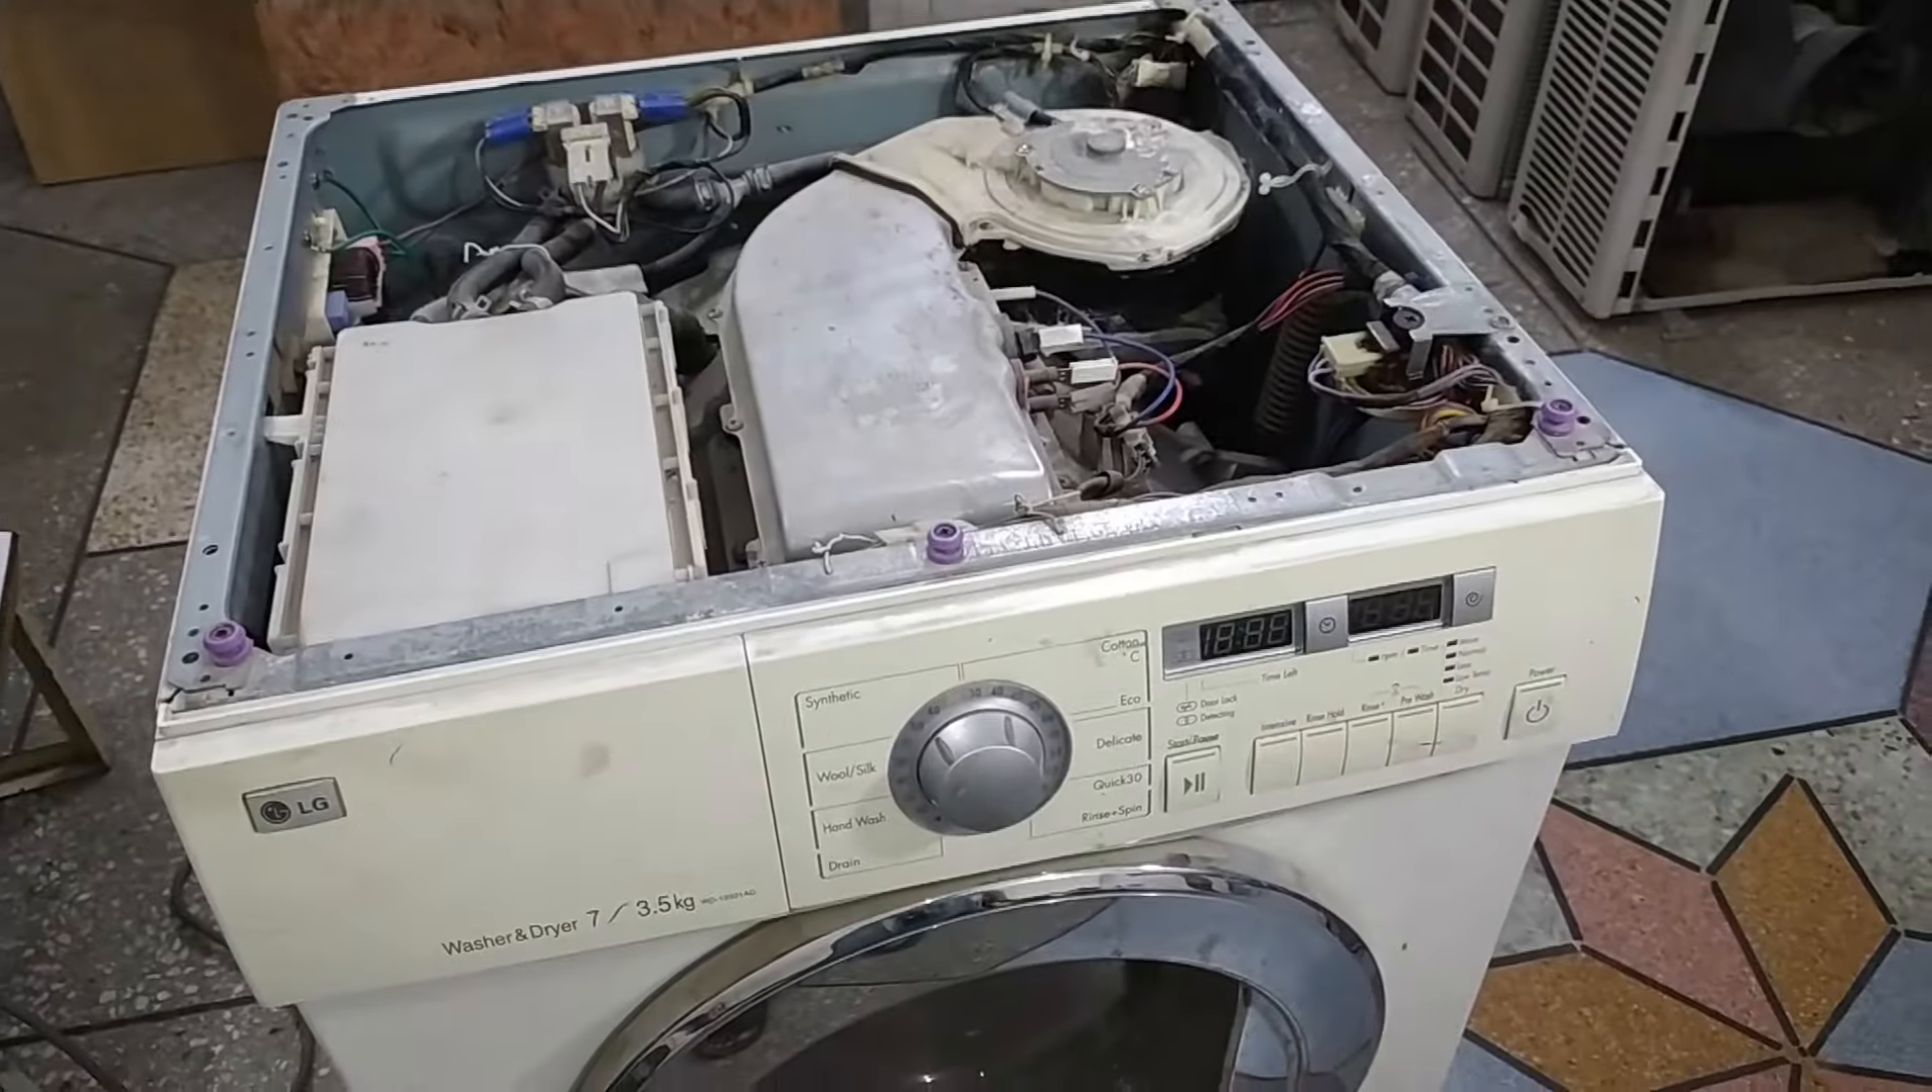To find the solution for this PE error, I will first open the top cover of the washing machine, I have removed the cover.